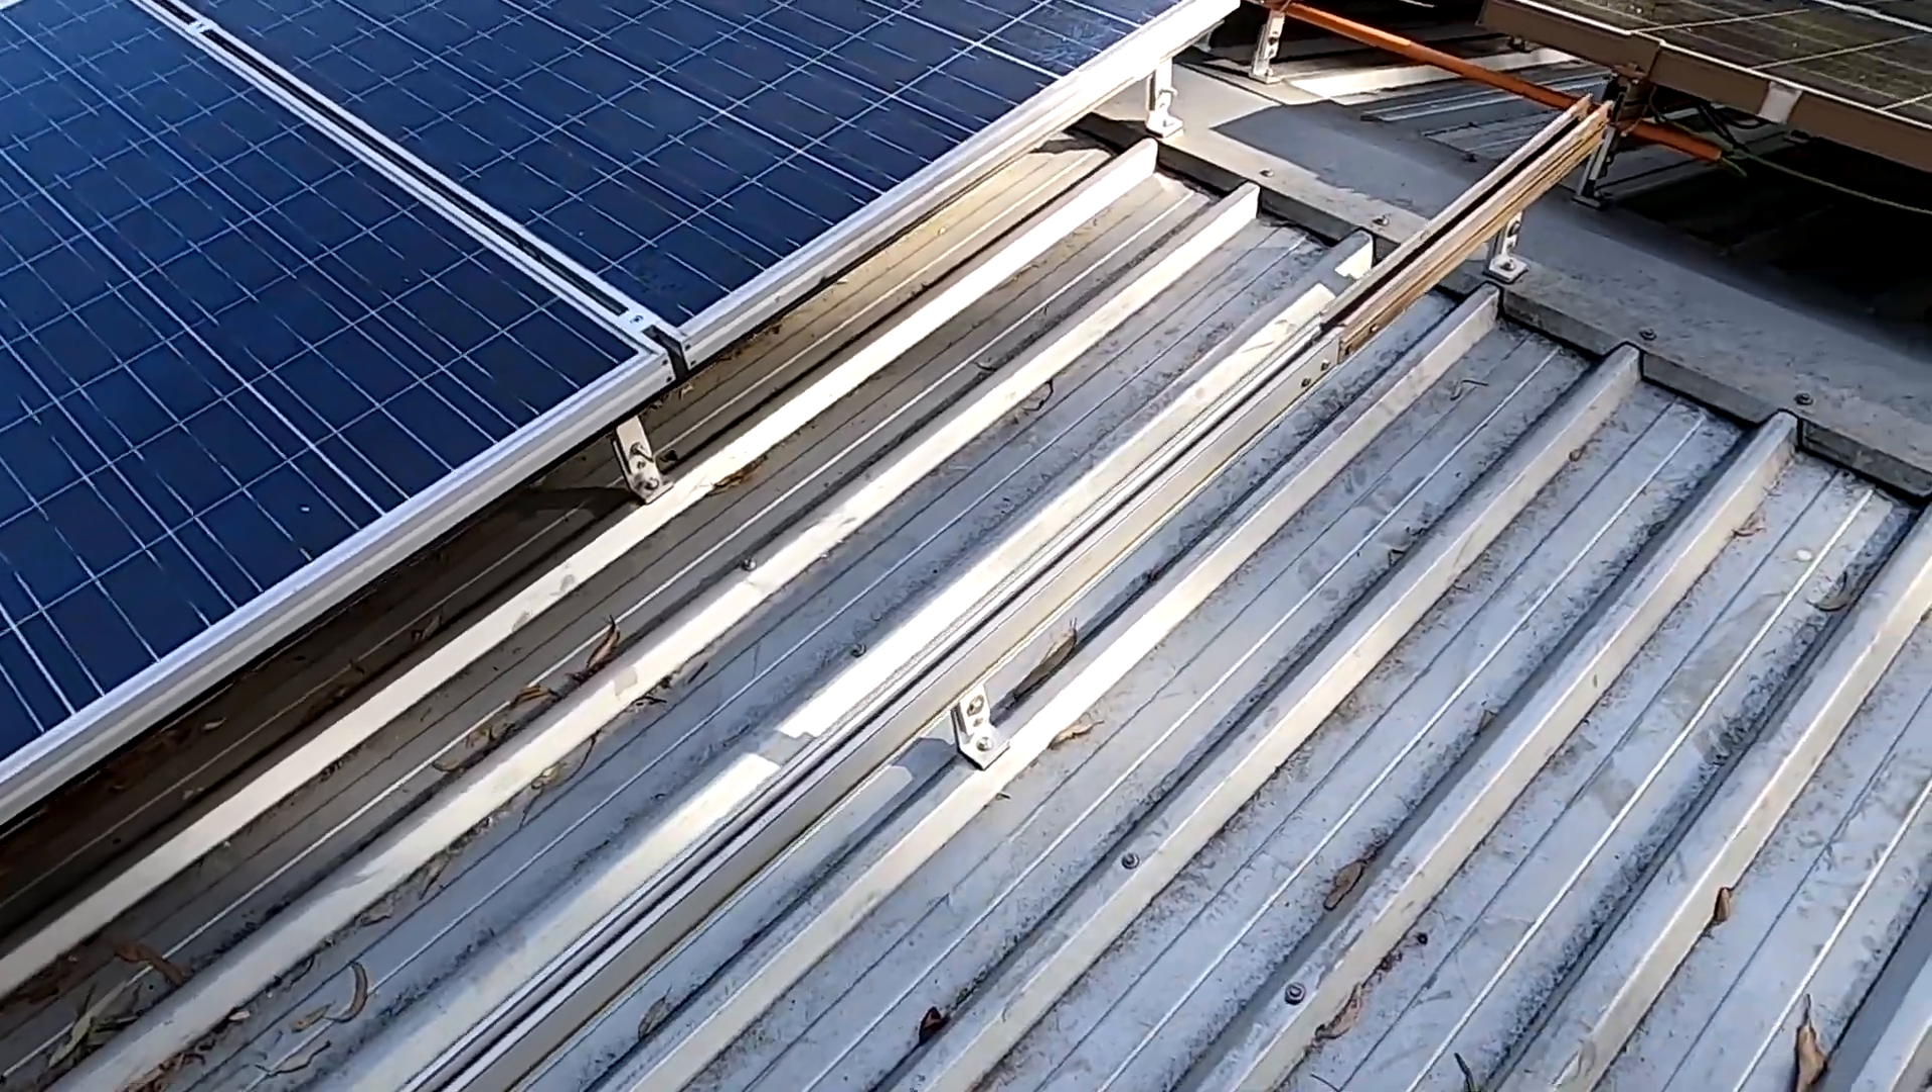One hour later we've got now enough space to mount the last string of solar panels here on this side of the east roof.